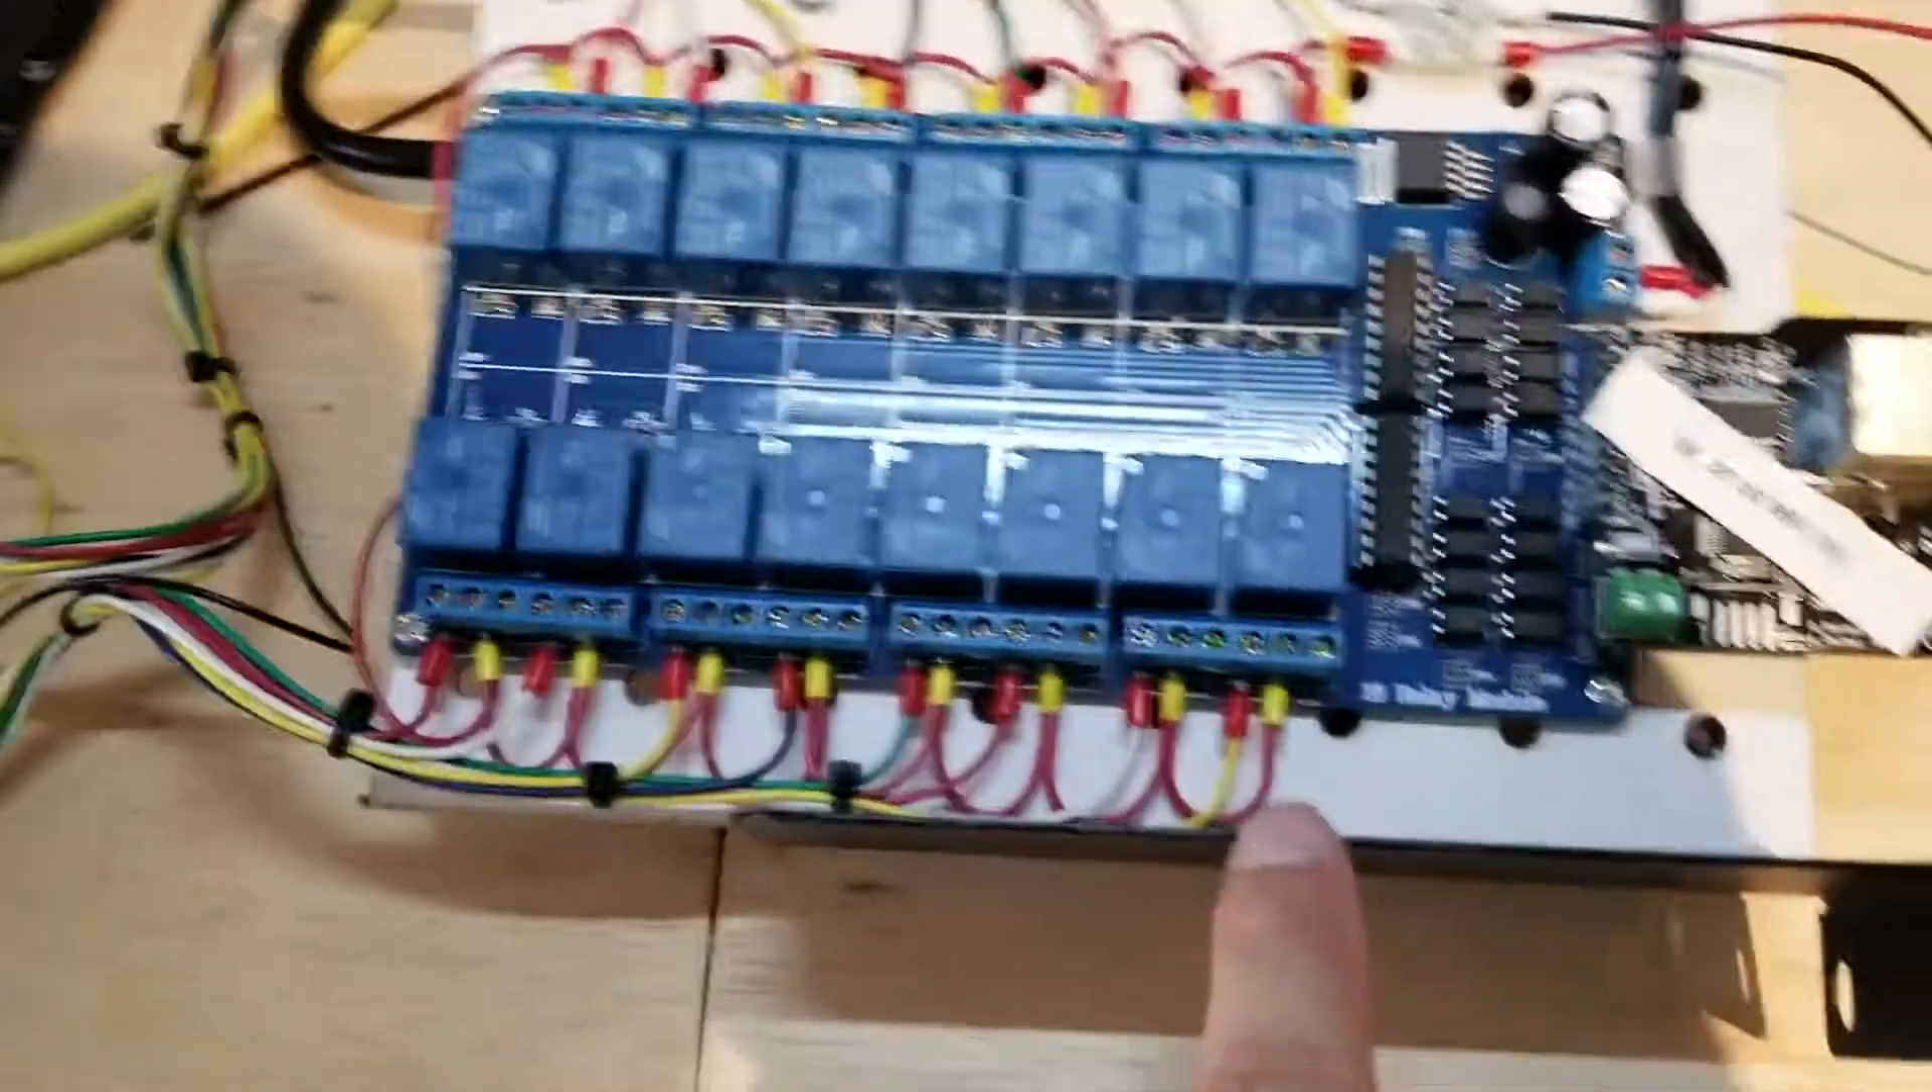I've got my my 9-volt inputs are now looping over to each relay and I've also wired the outputs for each relay right along here.